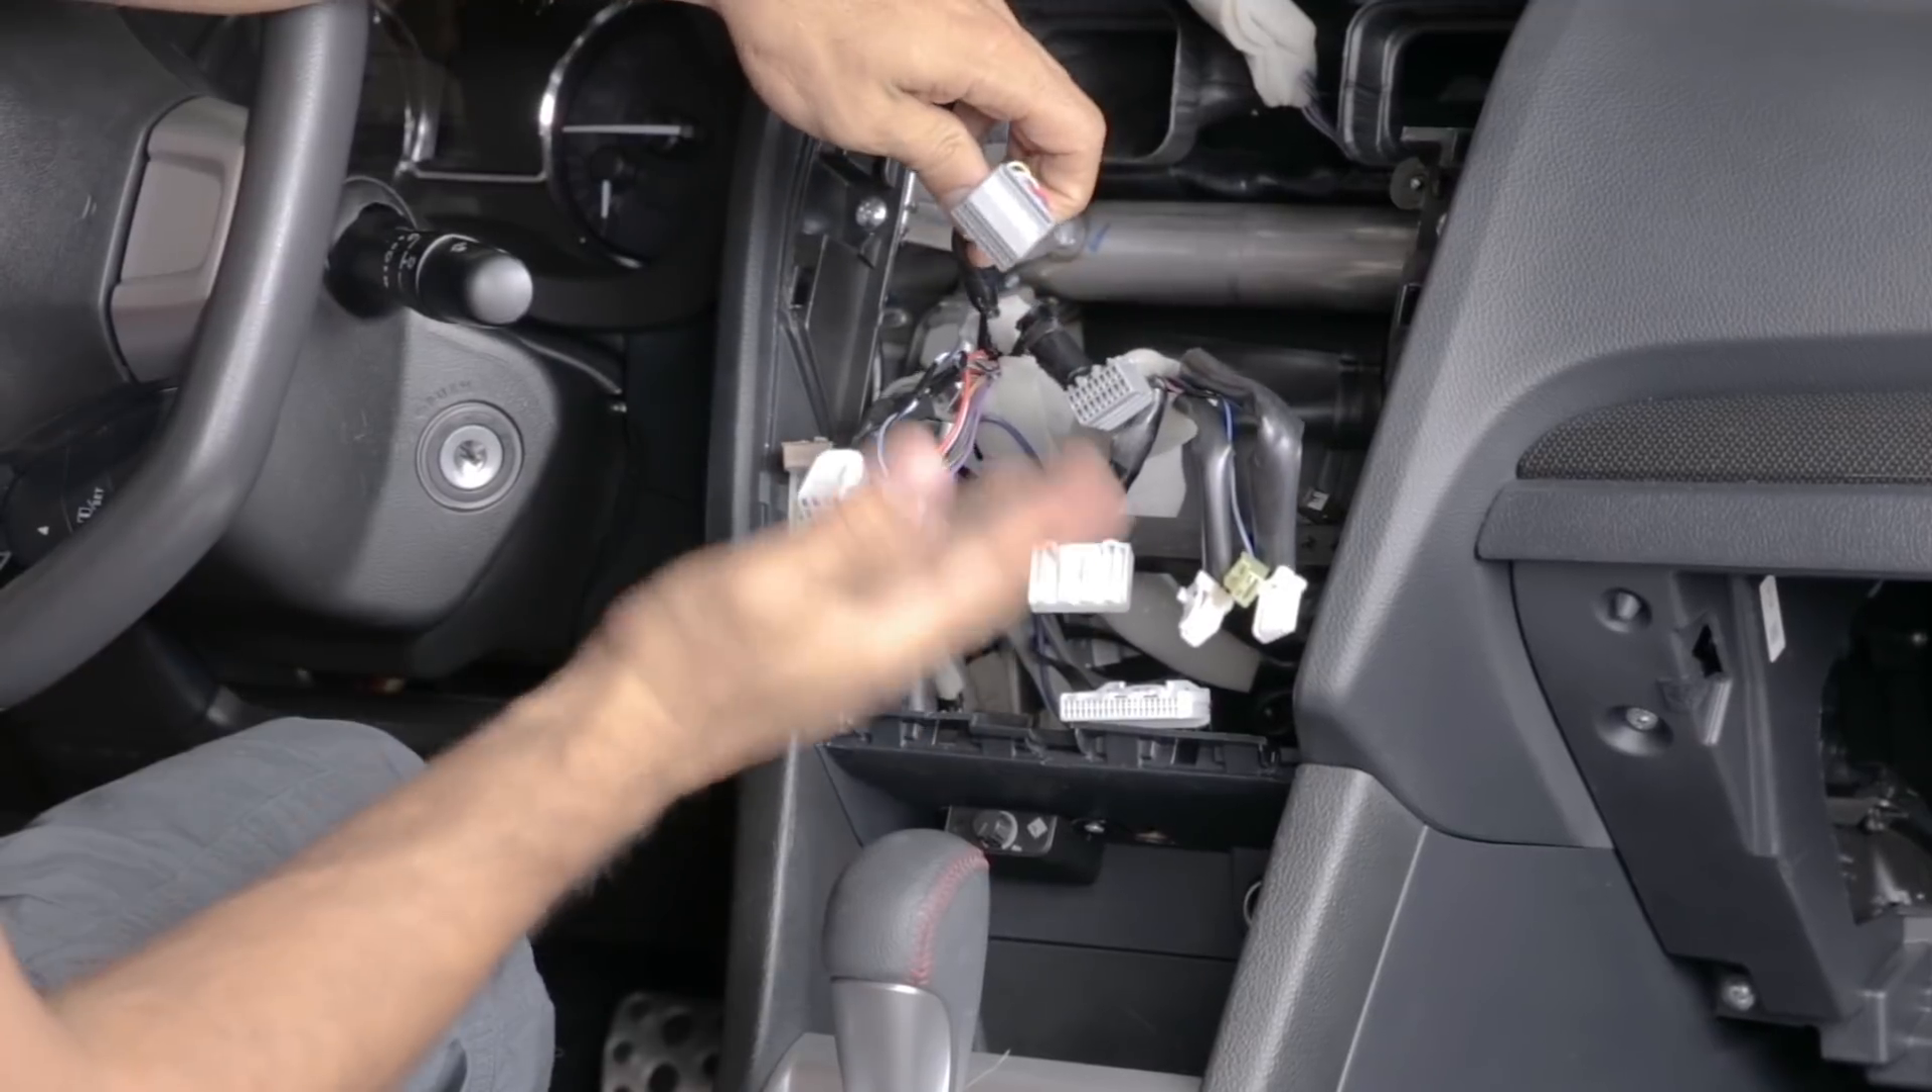As you can see I removed the stereo.